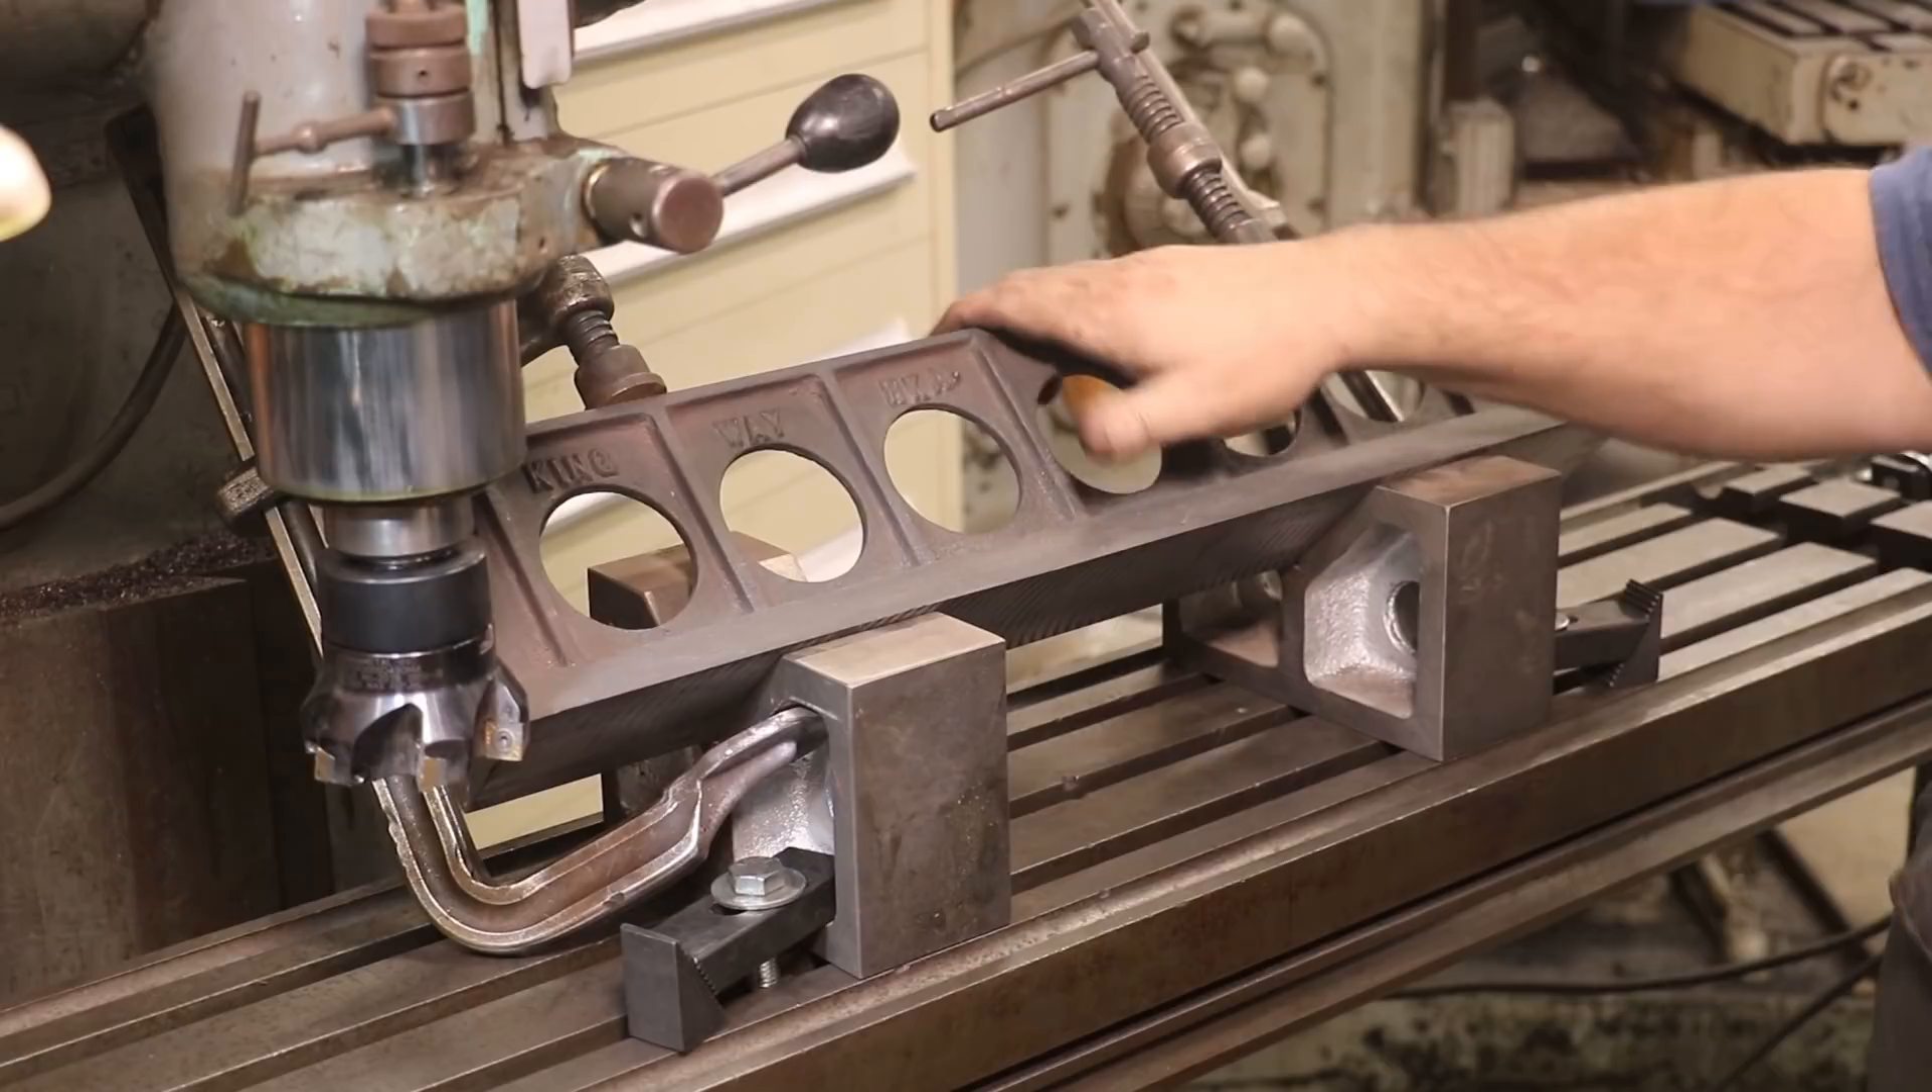I've got a couple of angle blocks up underneath the bottom here and just basically got those clamped to the table.